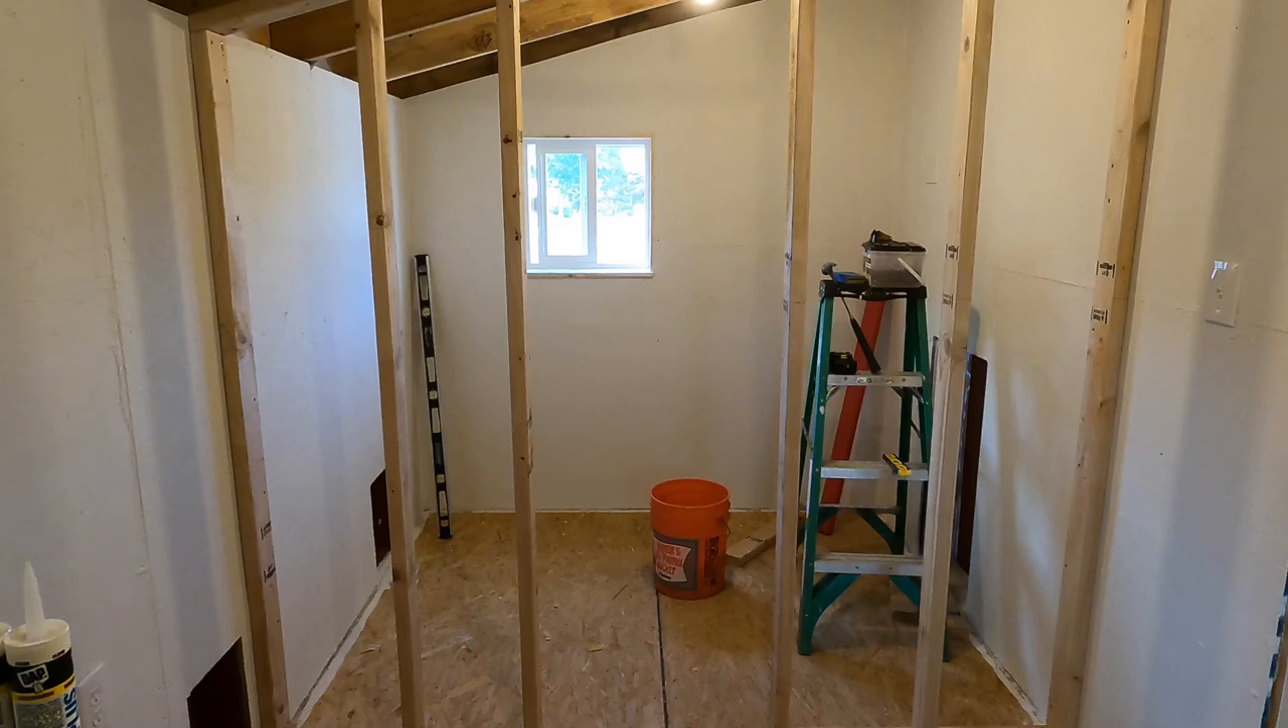This is my divider wall inside the chicken coop. It's framed in with two by fours. I will be putting chicken wire over it.